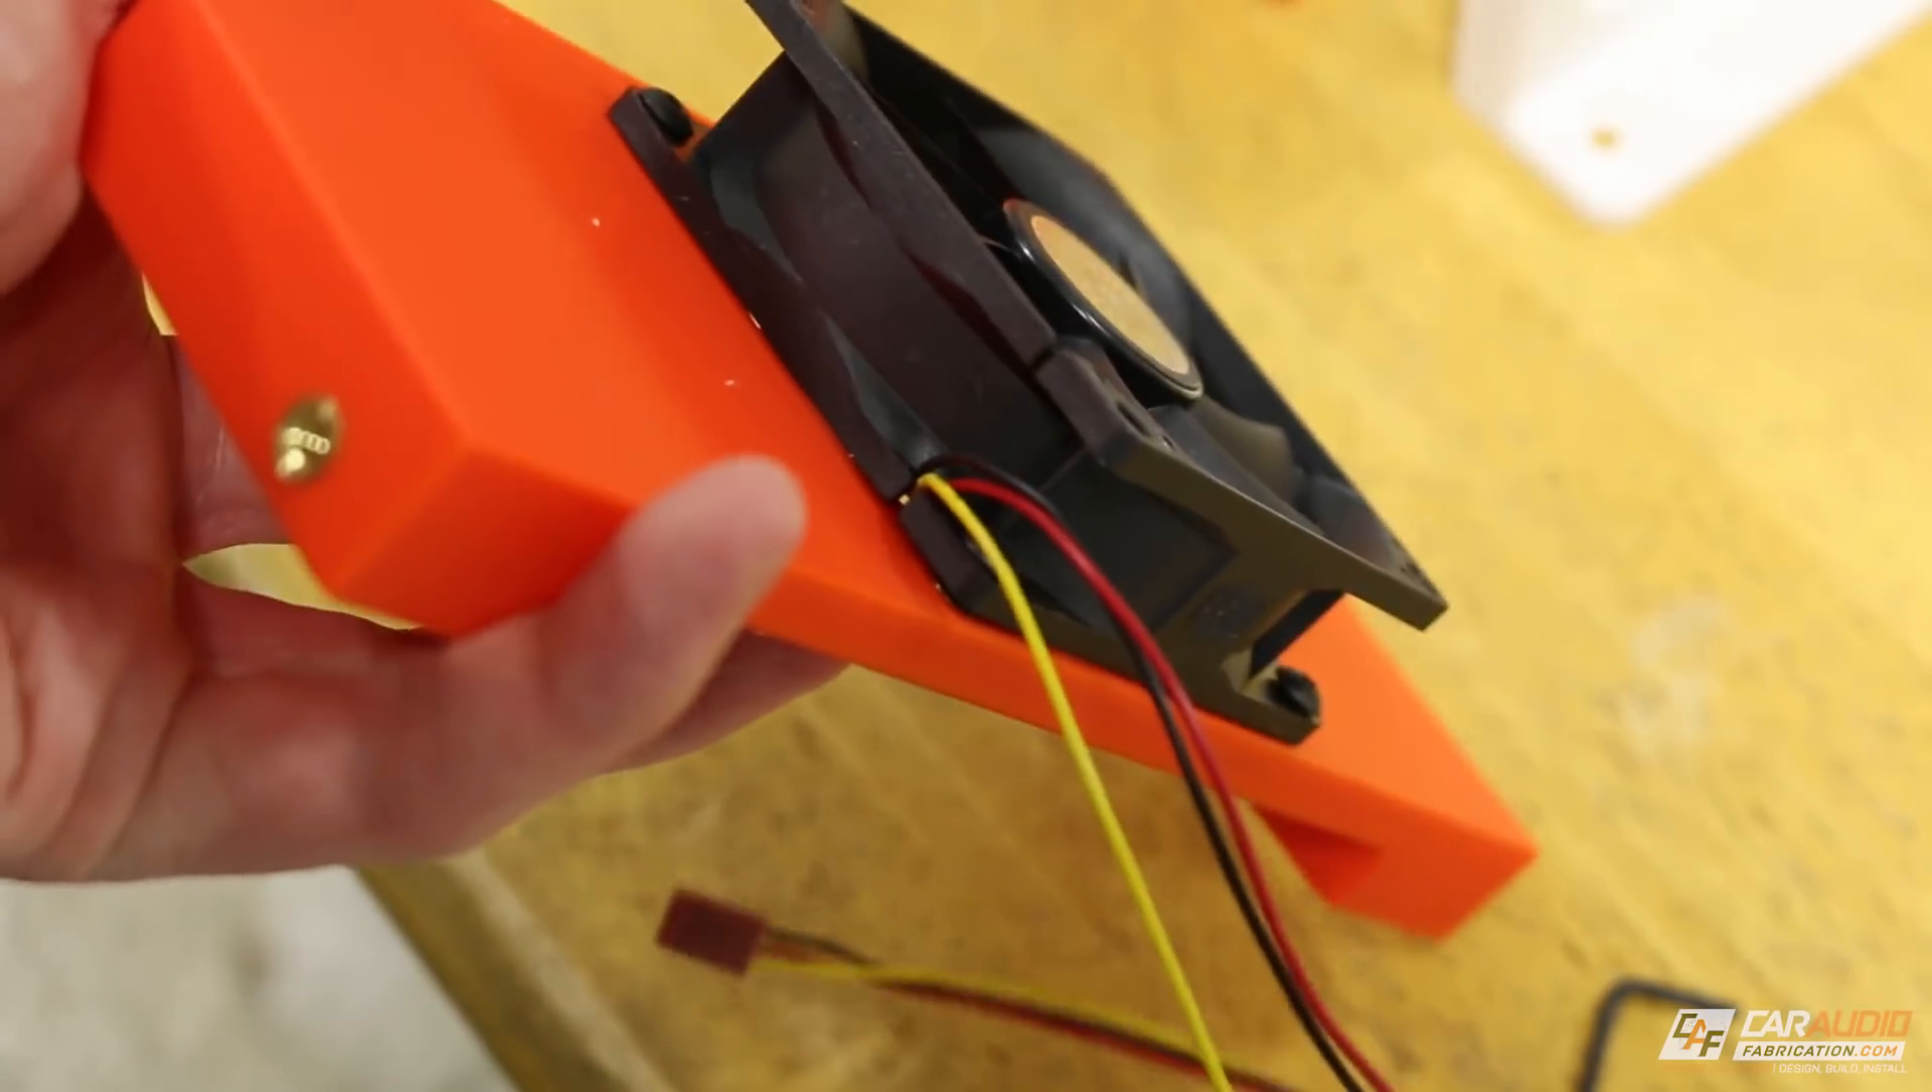I'm going to assemble the cooling fan to the fan bracket, and here you can see what that looks like.